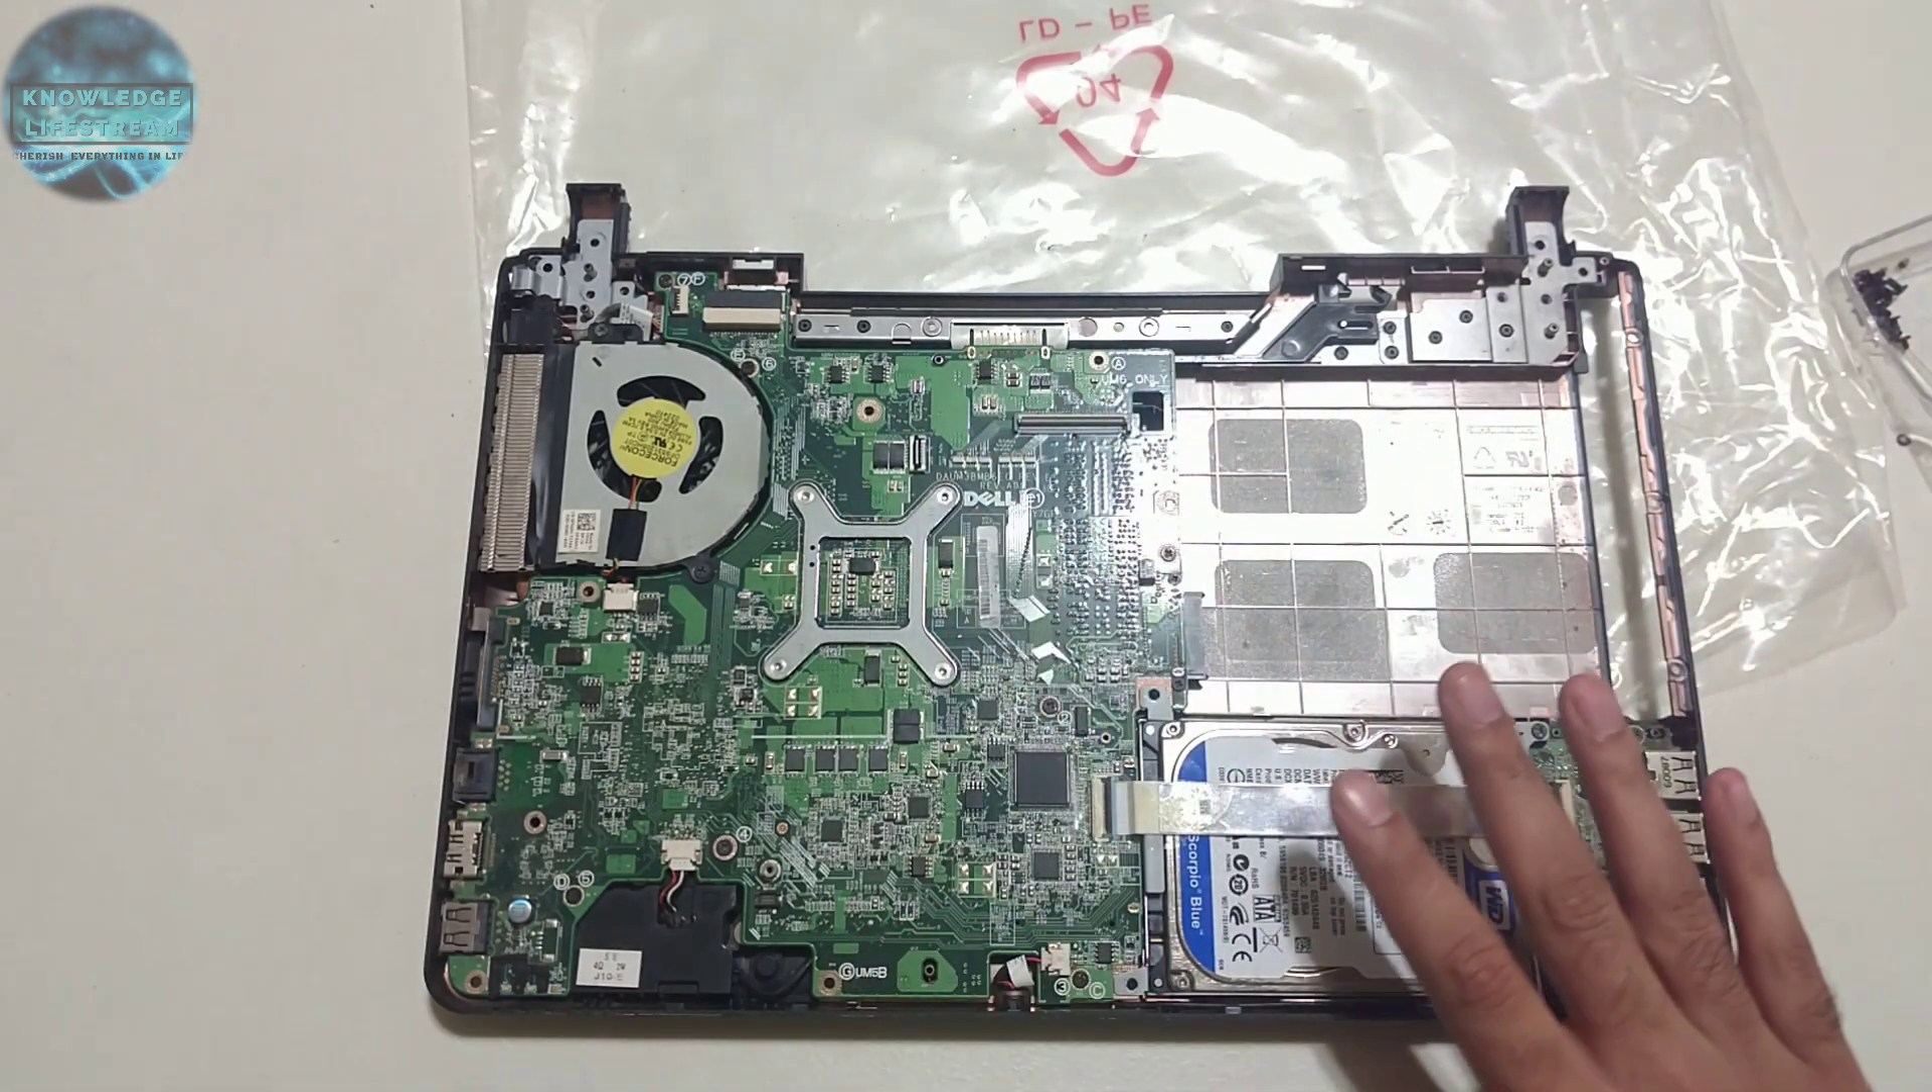So we are done with the assembly of the base along with the motherboard the hard drive and the fan.